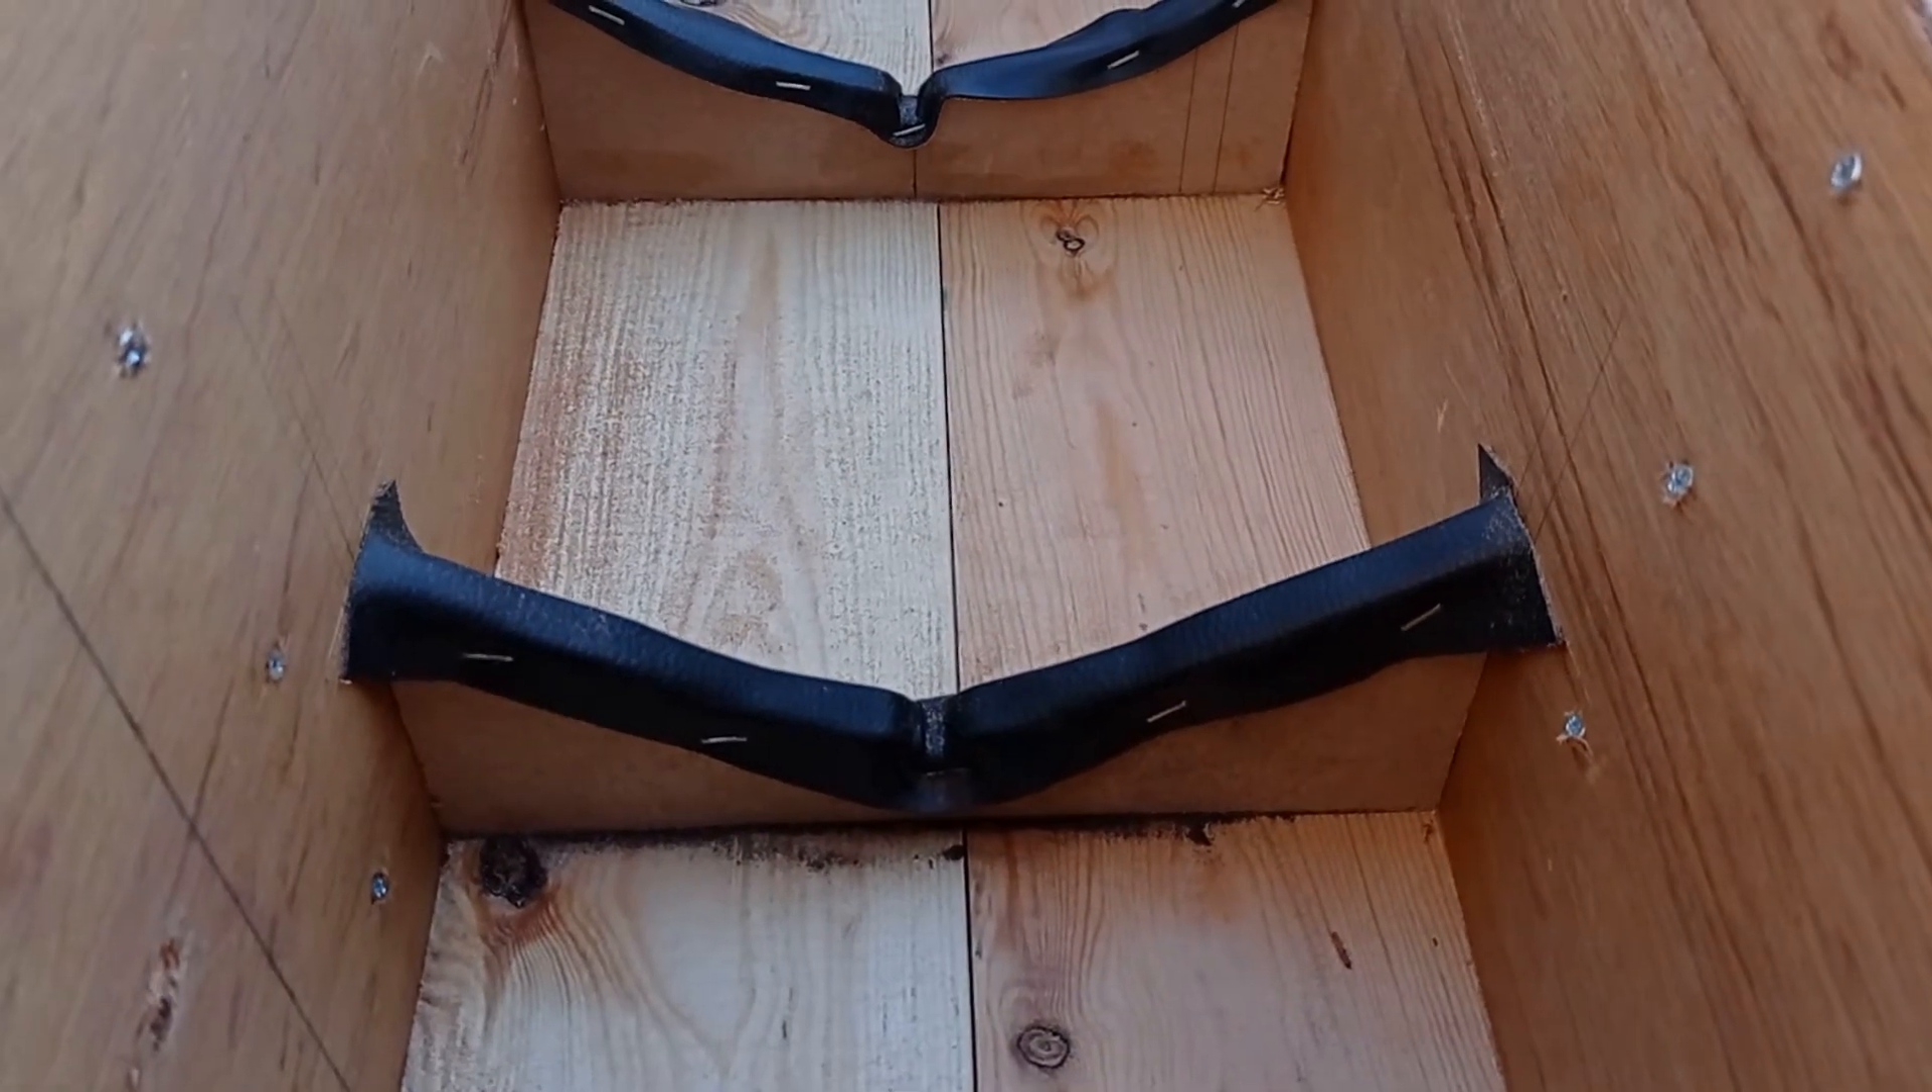I've covered the tops with some nice soft leather for now so it doesn't uh damage the boat when I sit her in.